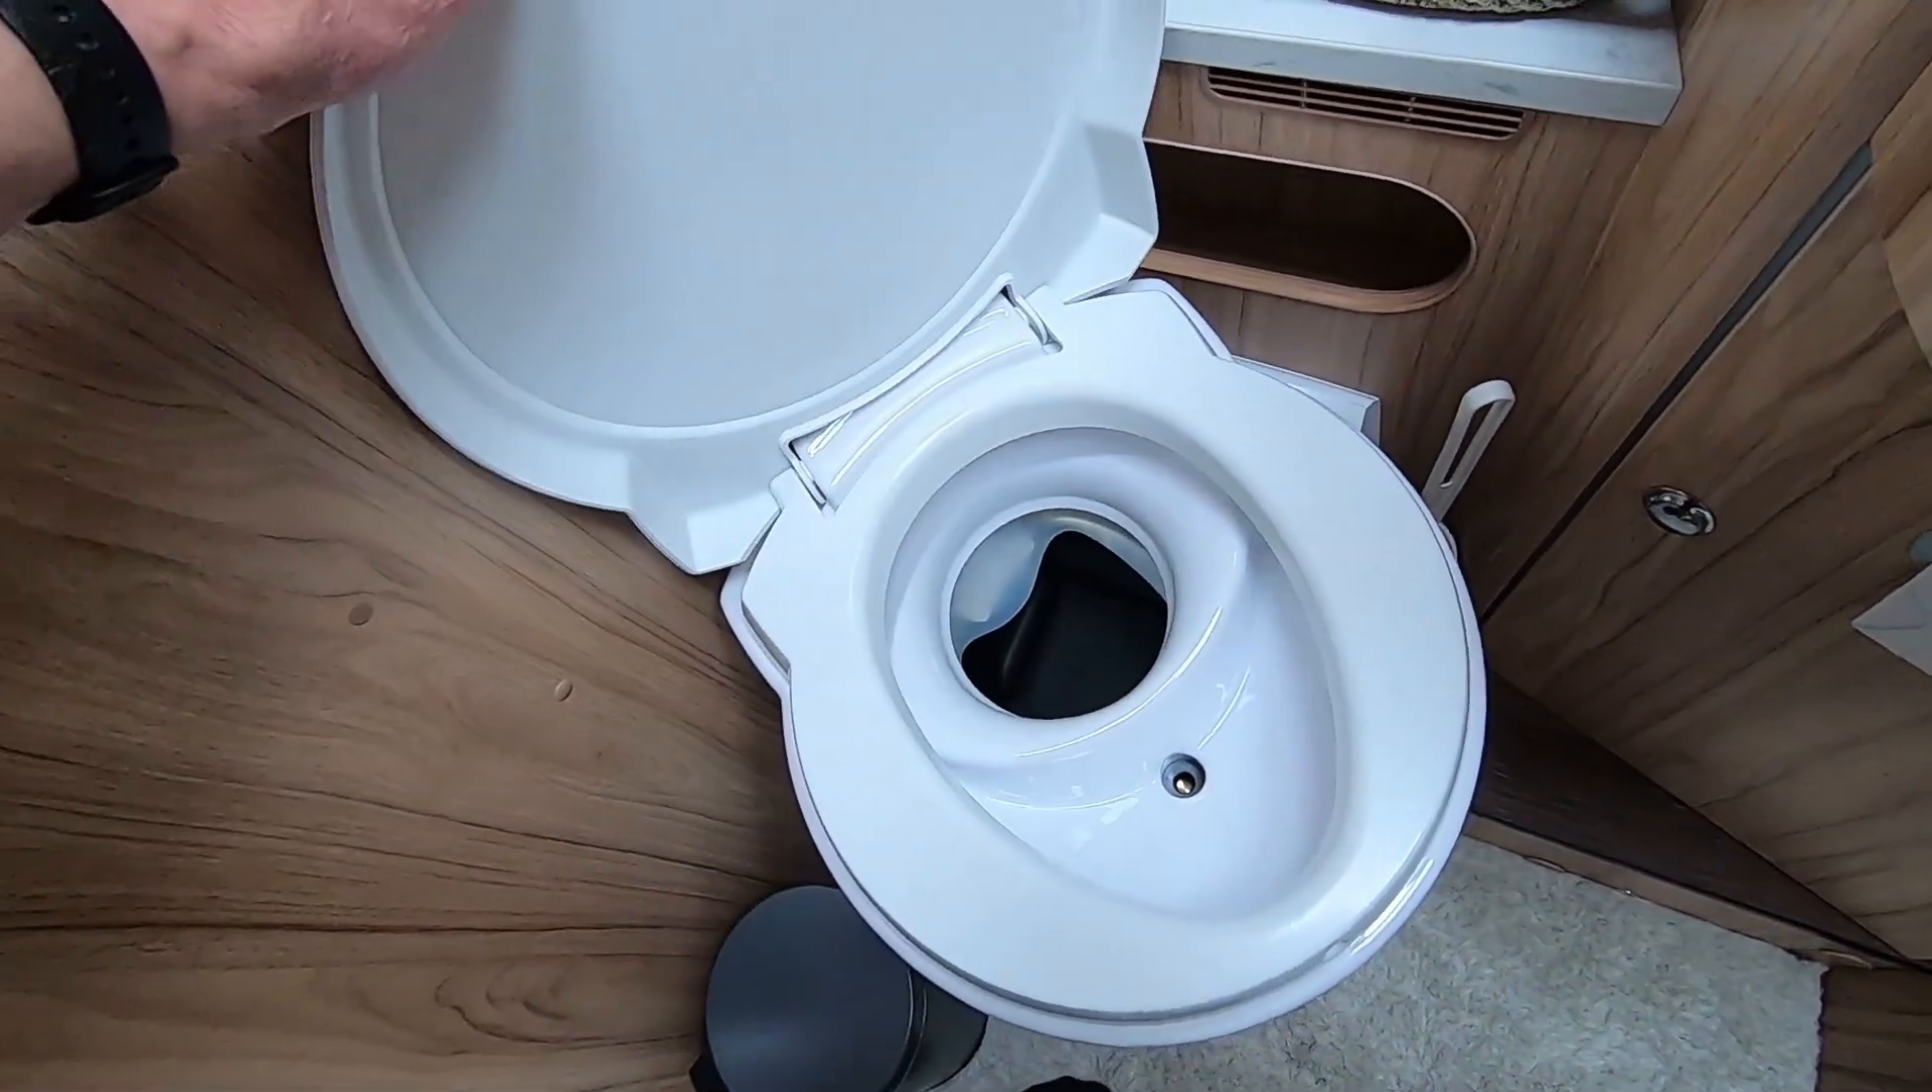Jetzt haben wir den Toilettendeckel und Sitz wieder drauf.